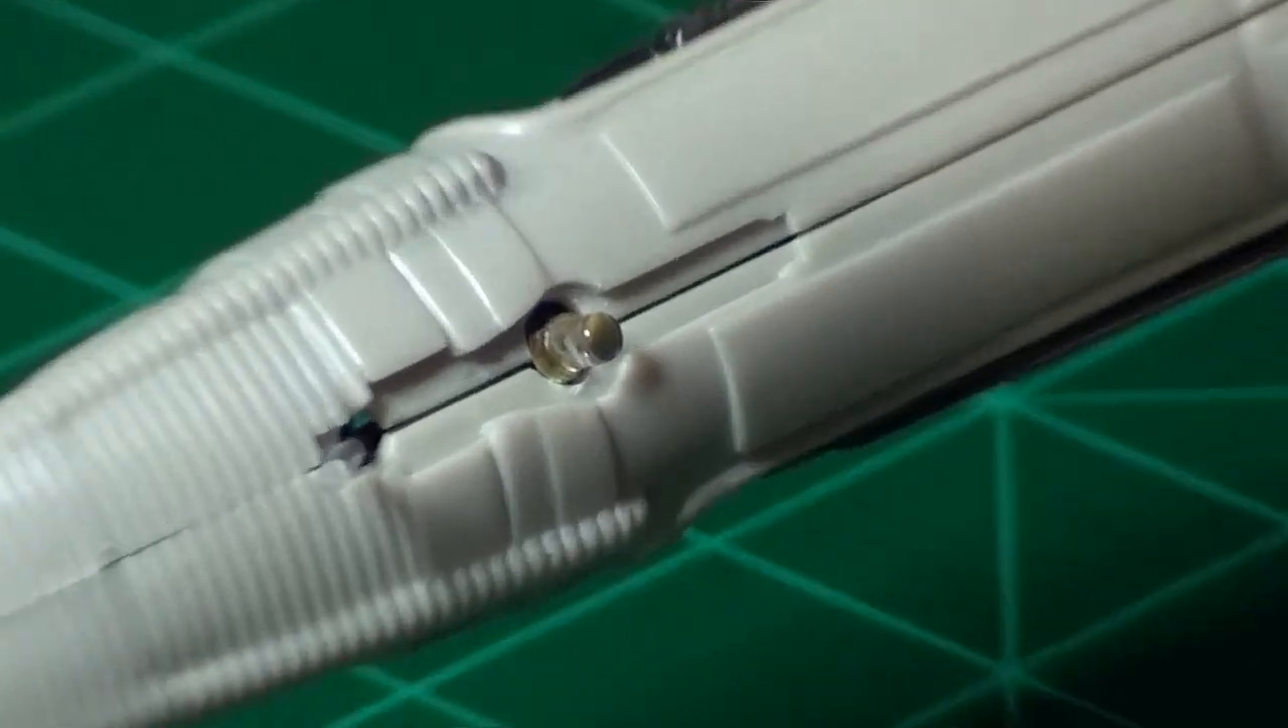Right along here is the worst seam in the whole thing.